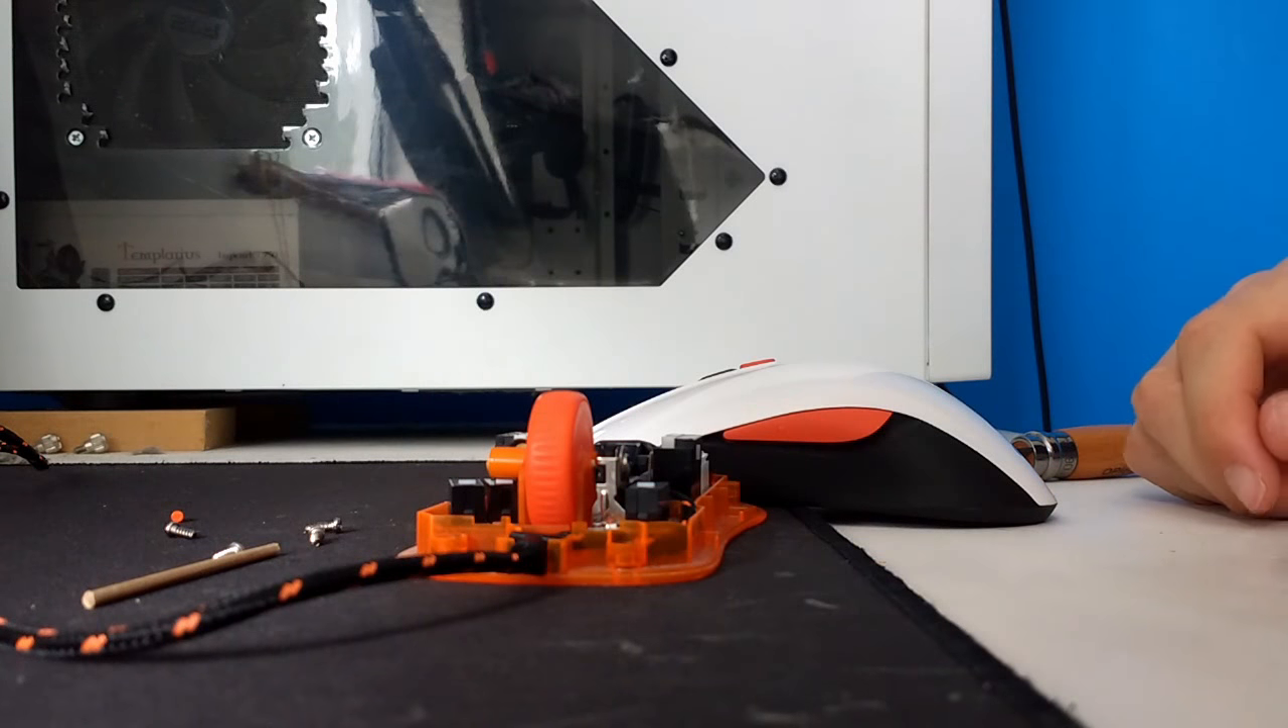Okay, so the very last thing to do is just put the shell on.